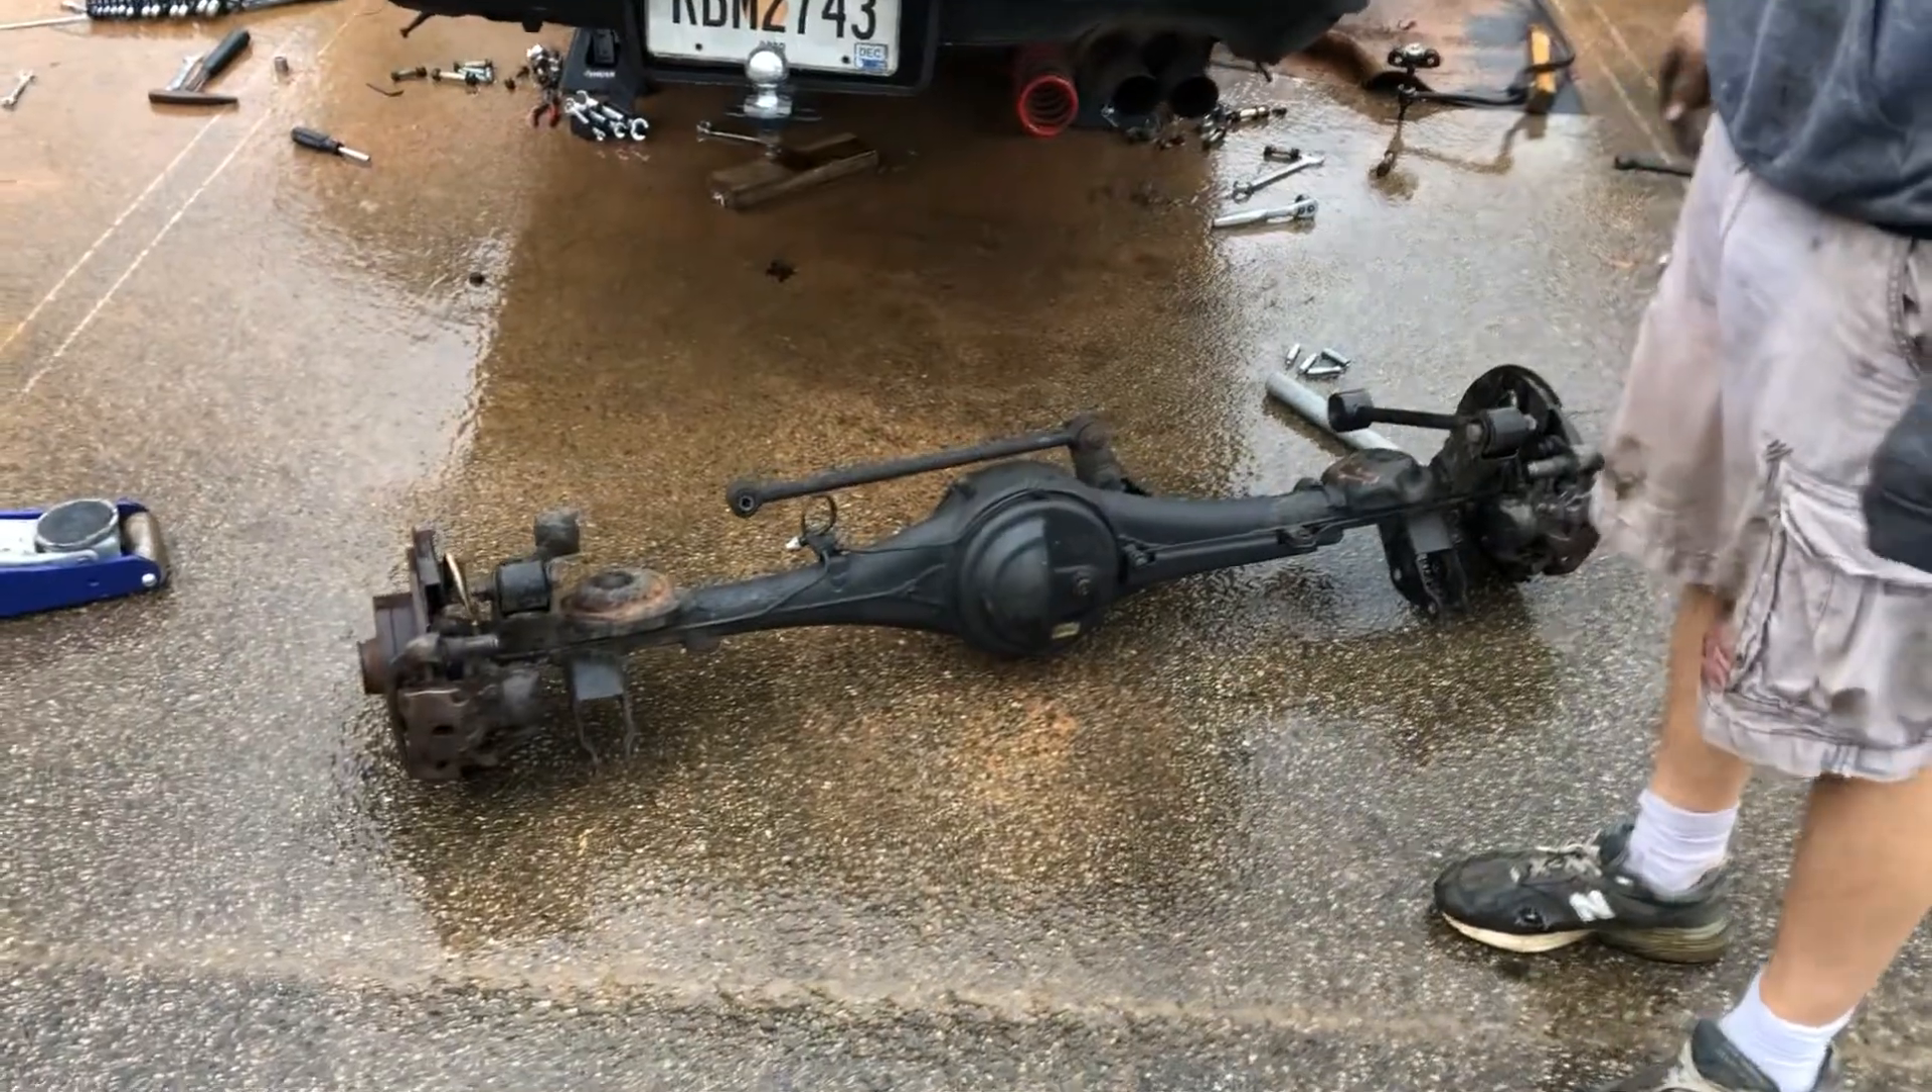But we got the axle out.